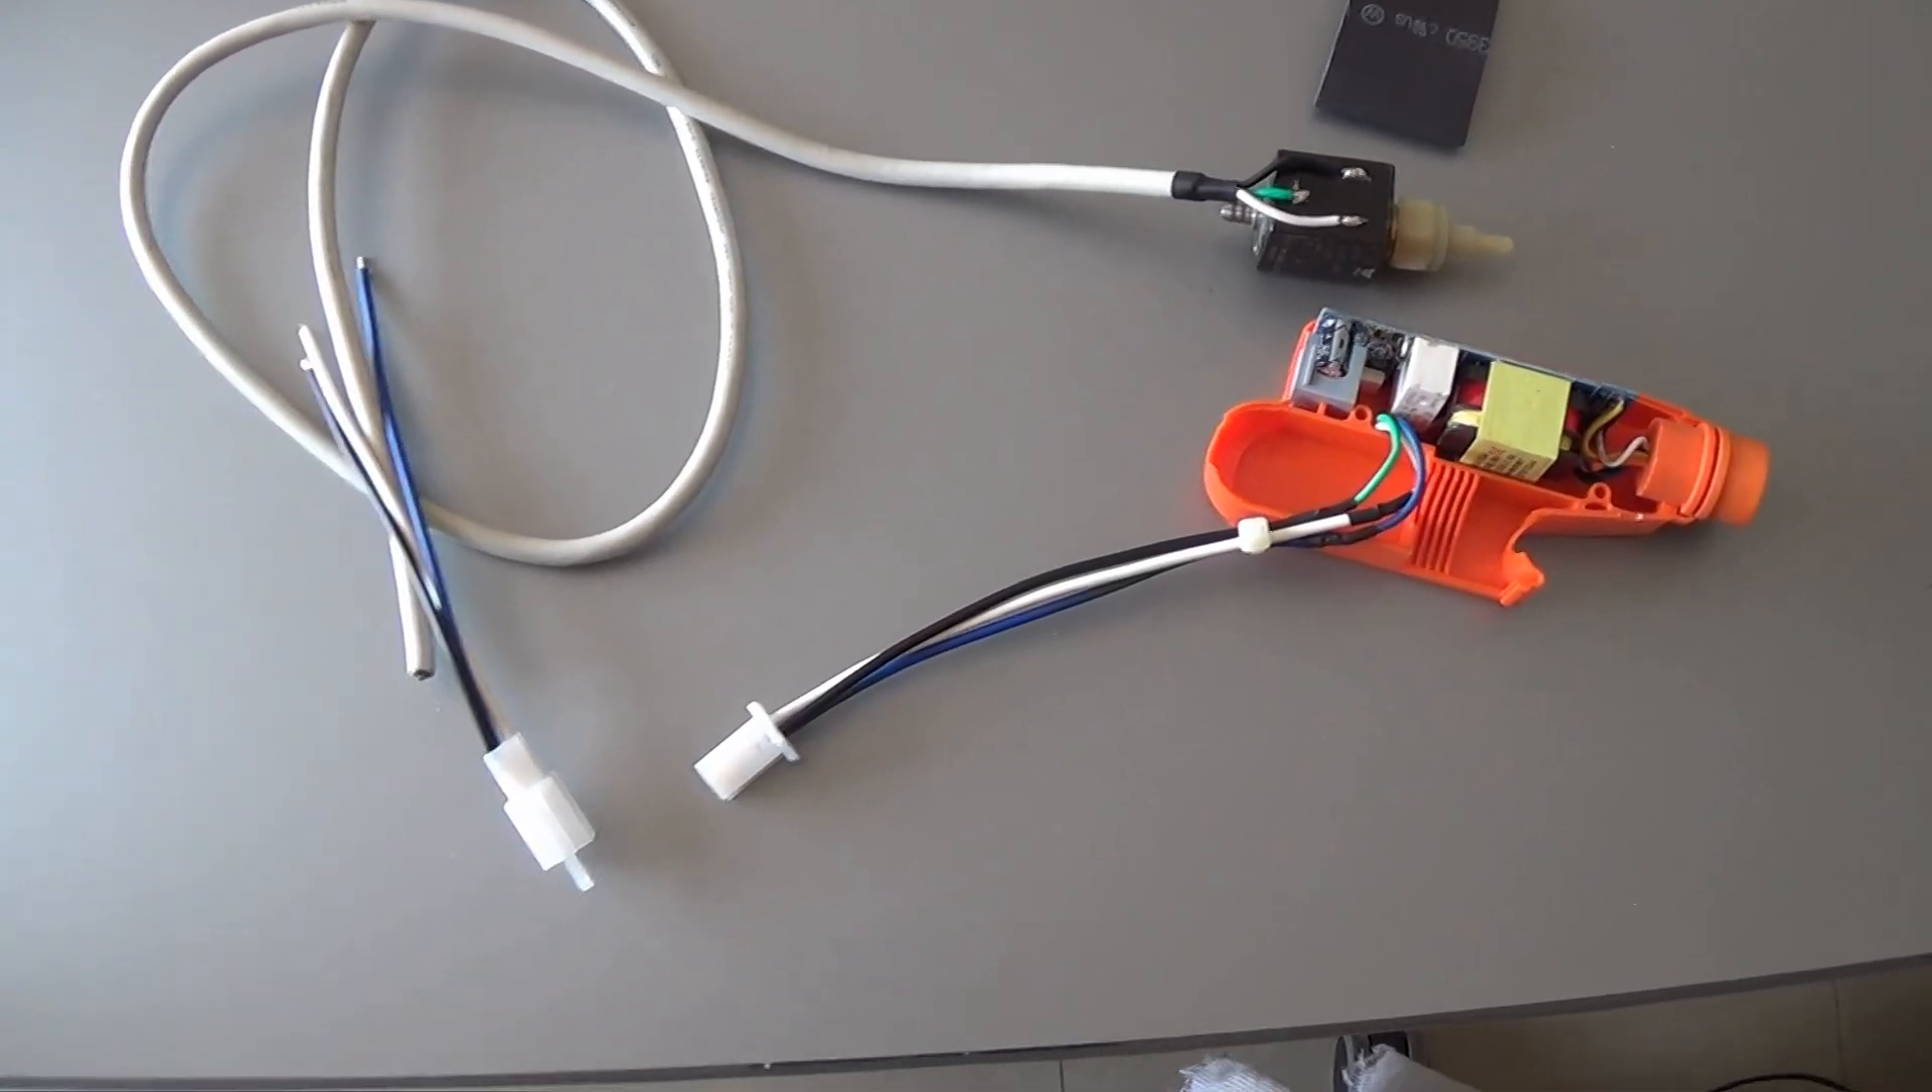Aquí tenemos ya parte del trabajo con los cables conectados en la parte del control en la parte de la bomba.